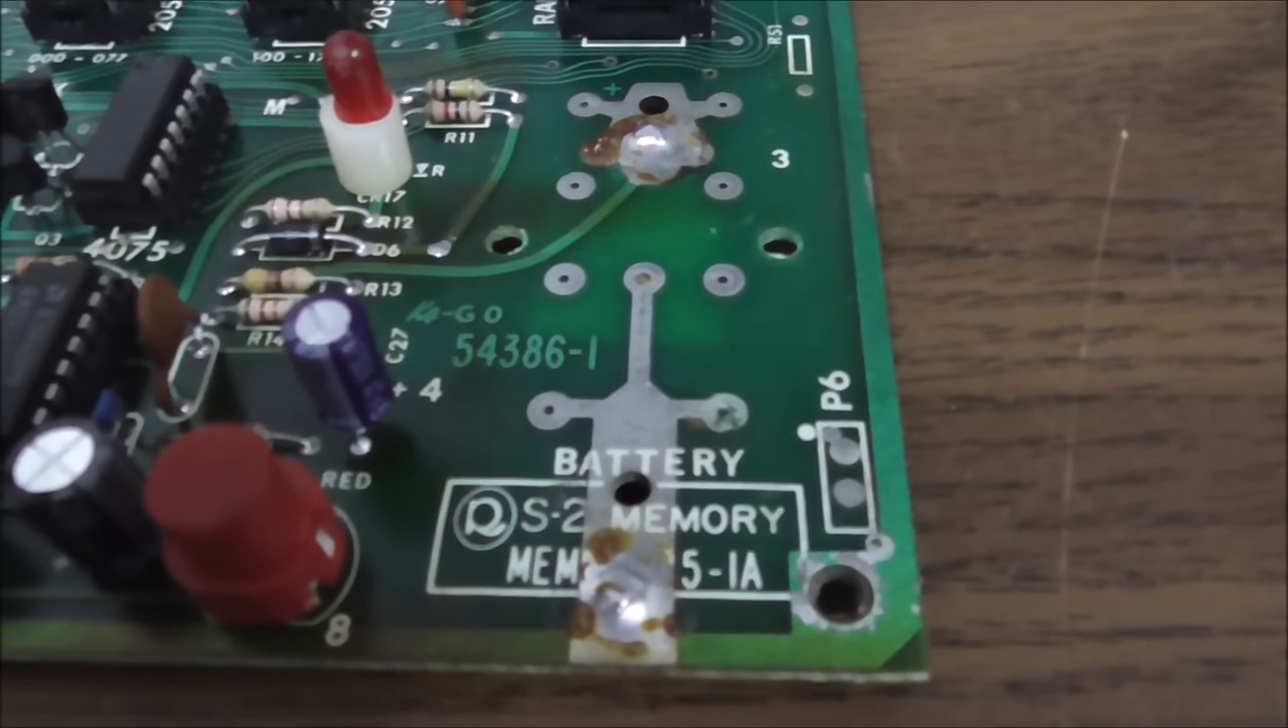So, I have pulled the battery off.